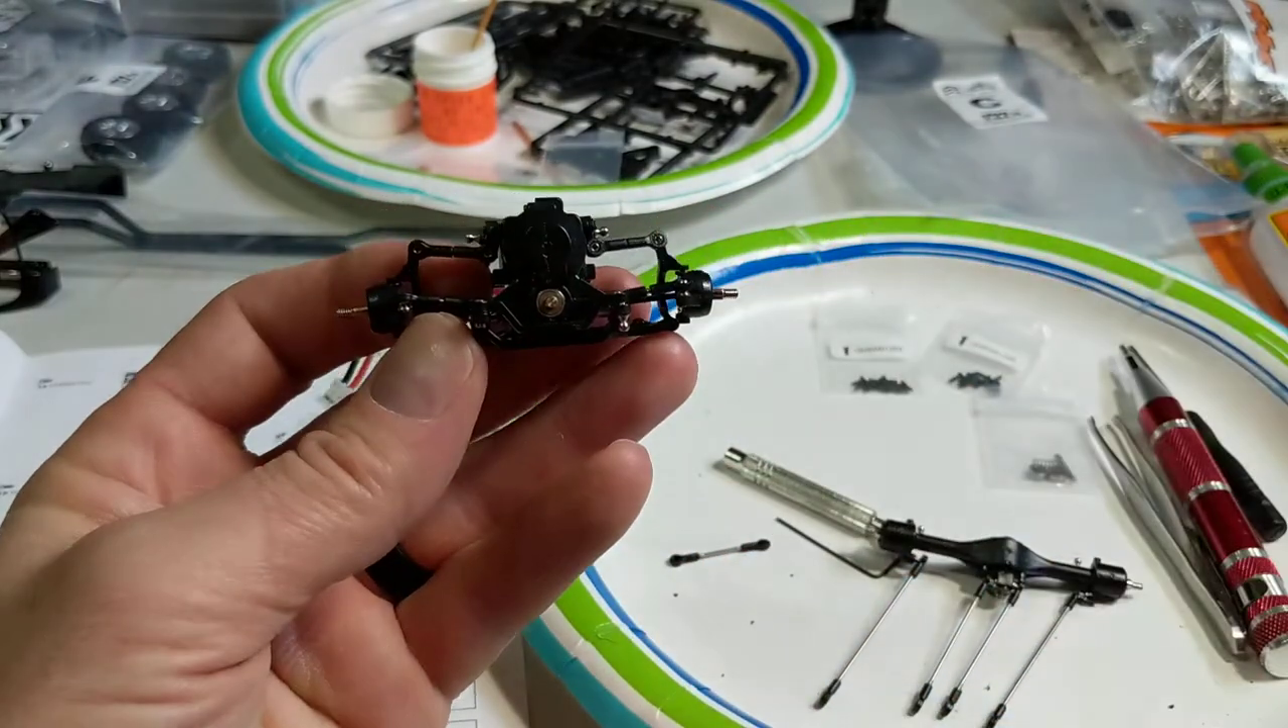Yeah I have the I have the front suspension put together.